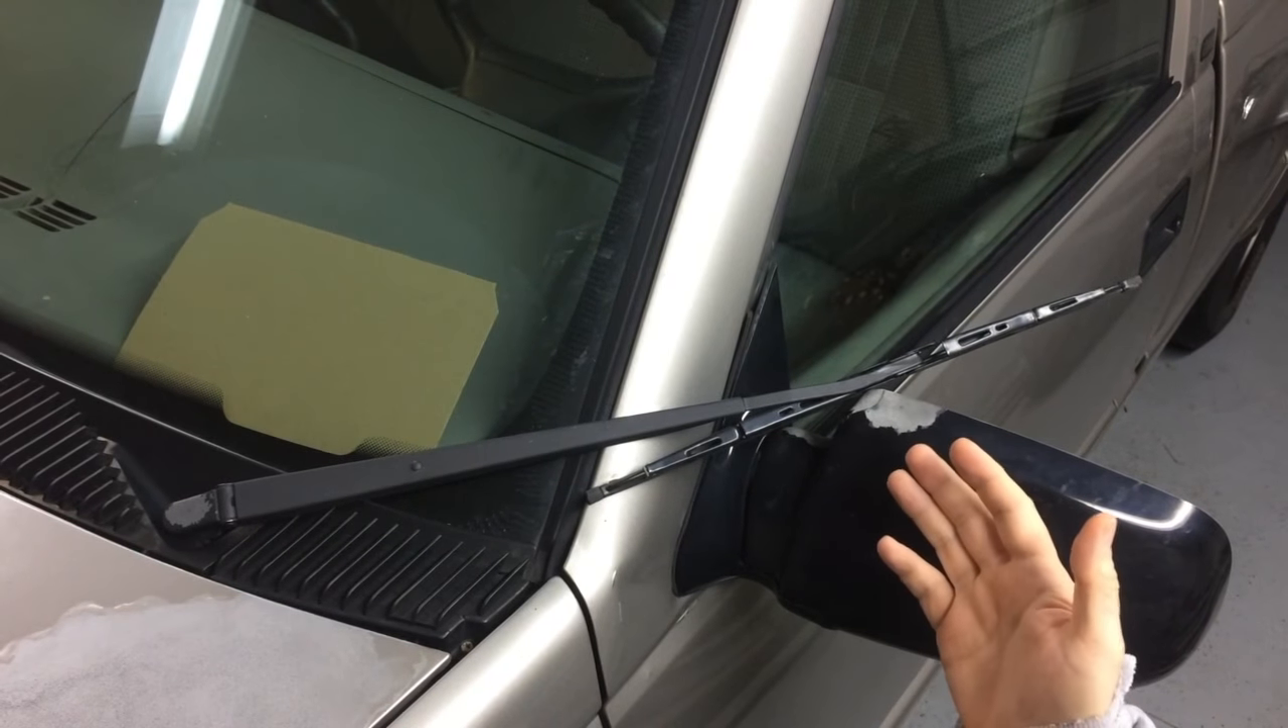What we've got here is a situation where the windshield wiper arm has came out of the track and is laying against the rearview mirror here.